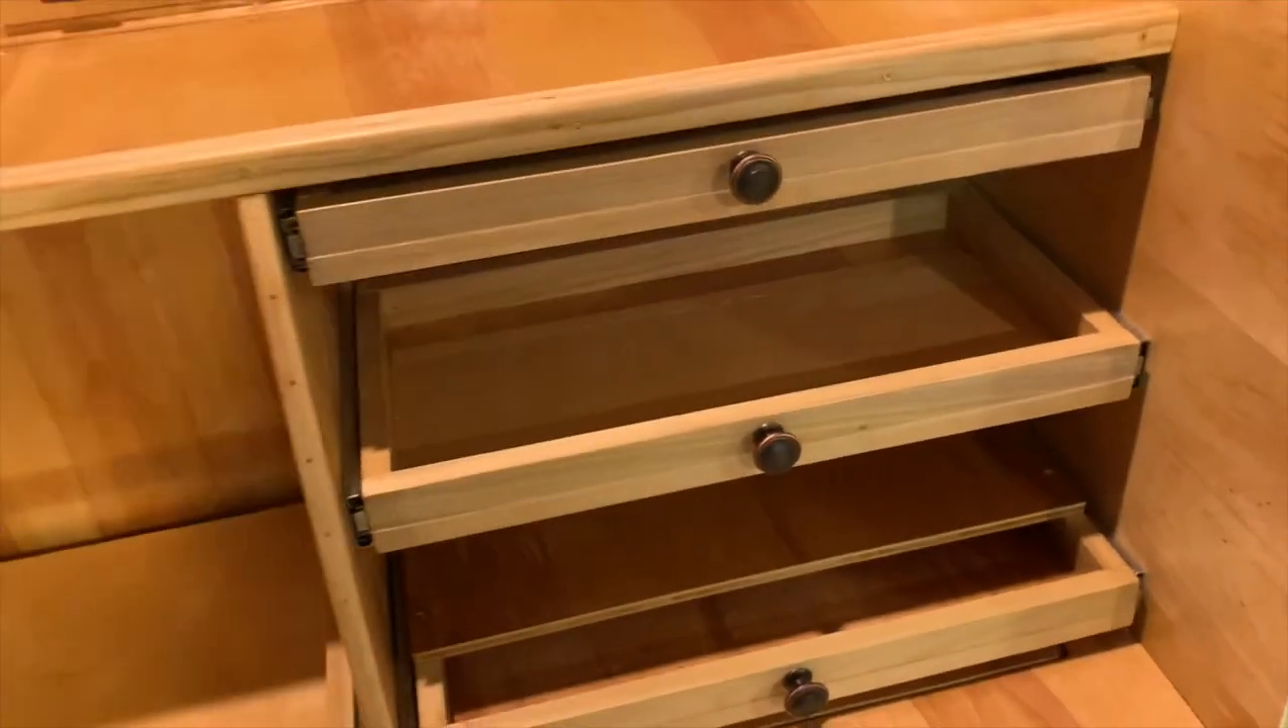So i found some uh knobs i put those on the cabinet doors and also the drawers.